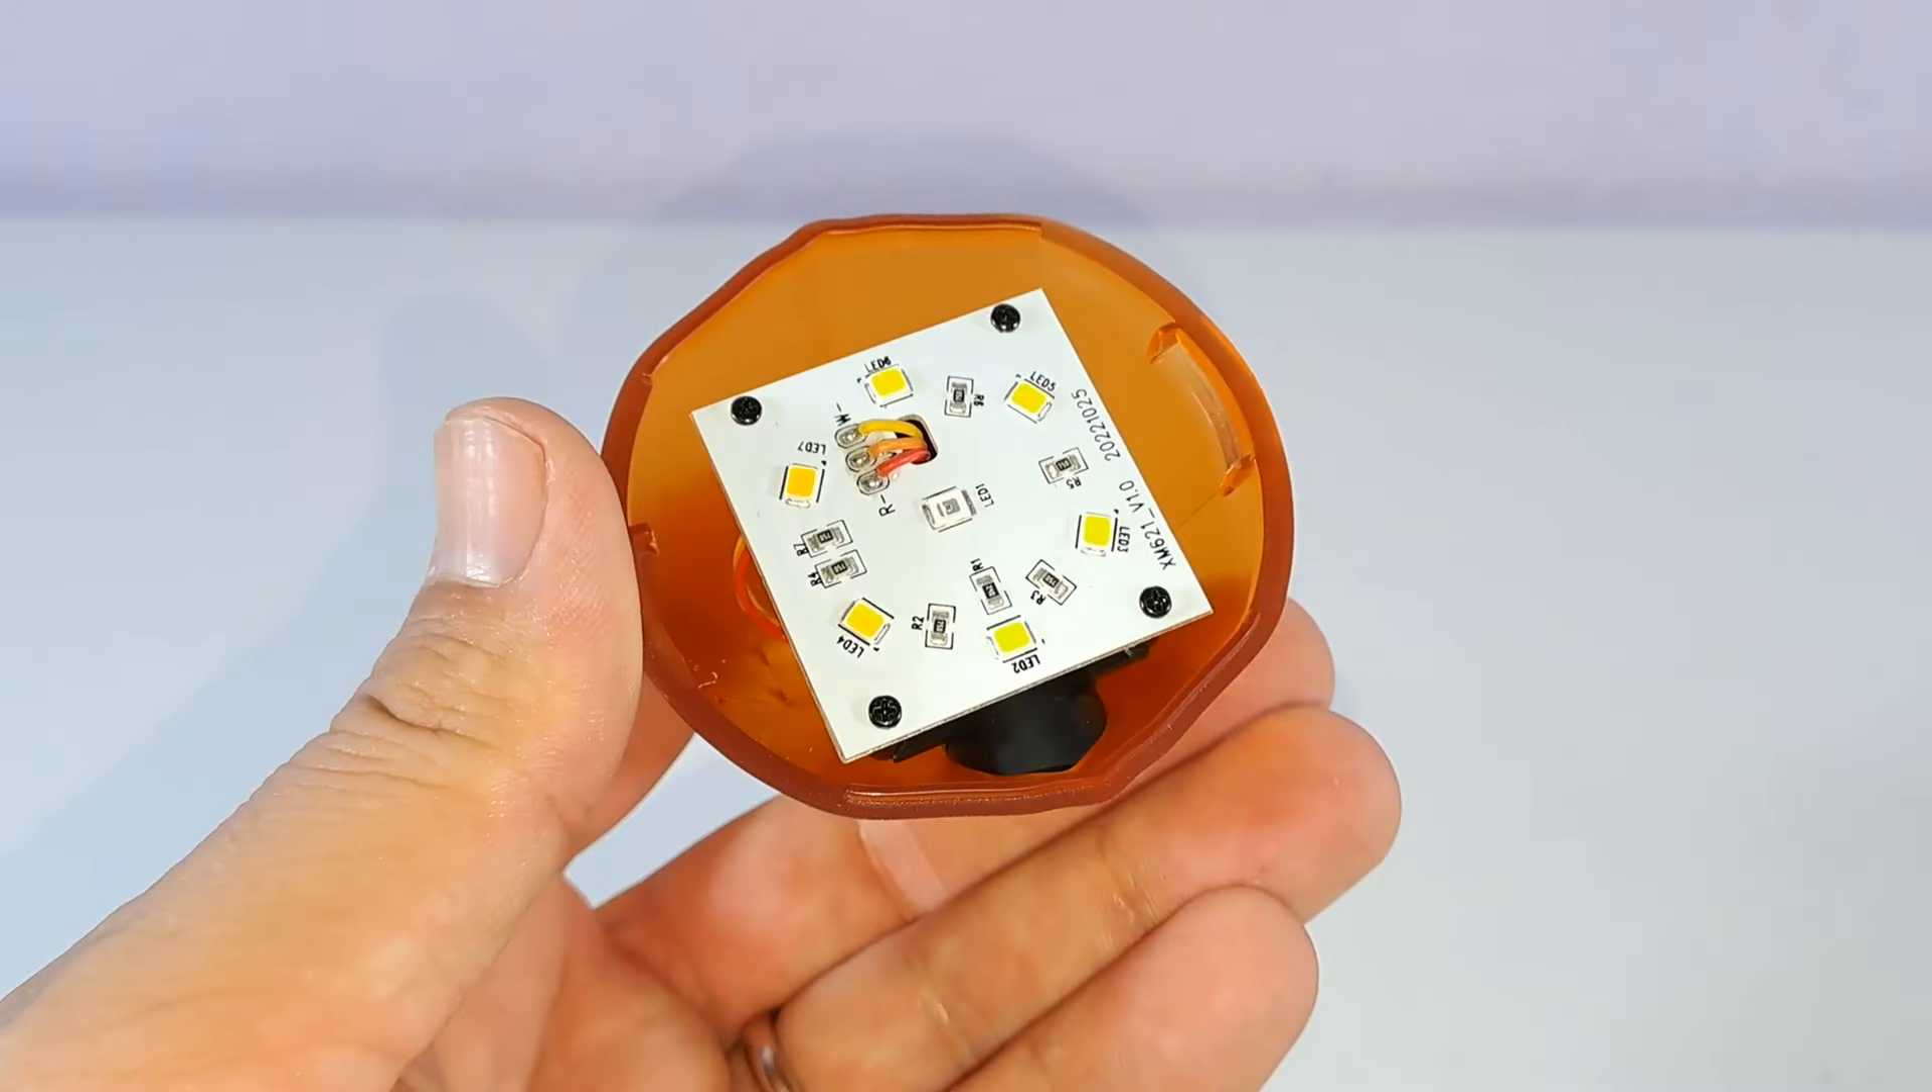Ed ecco come si presenta la capsula a termine di questa fase di assemblaggio completa del circuito LED.